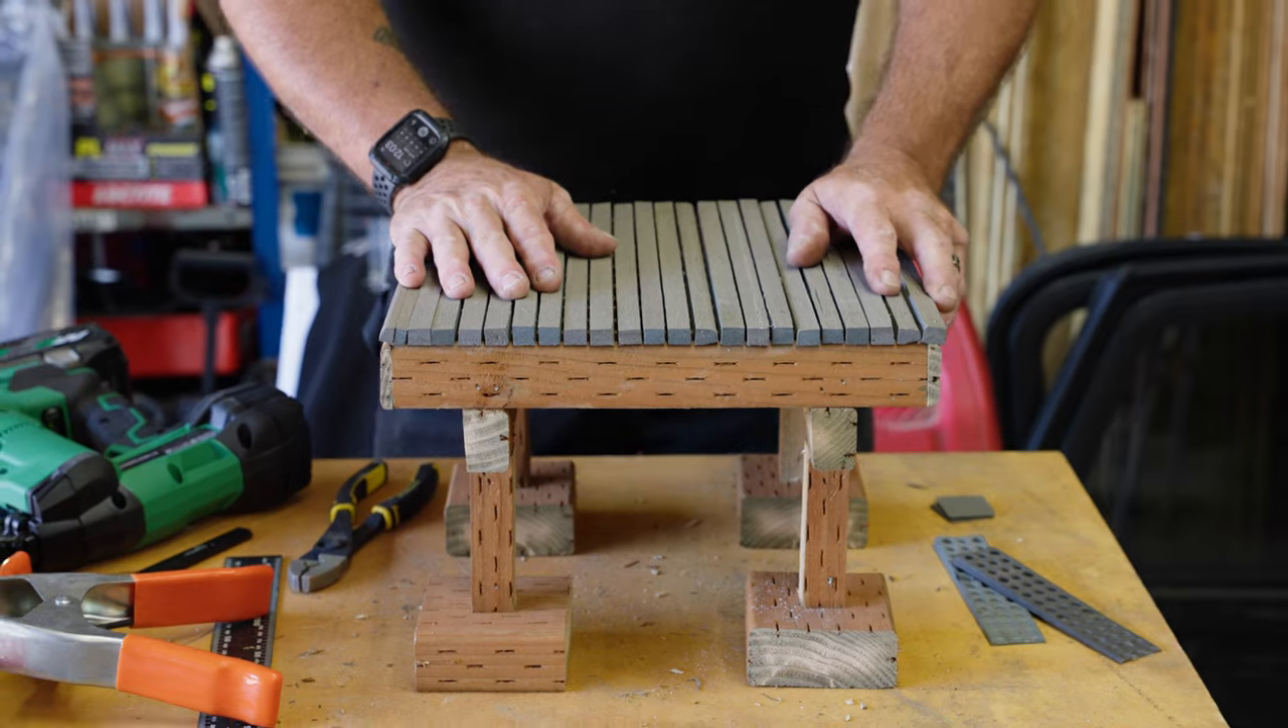You have all the framing on top covered.